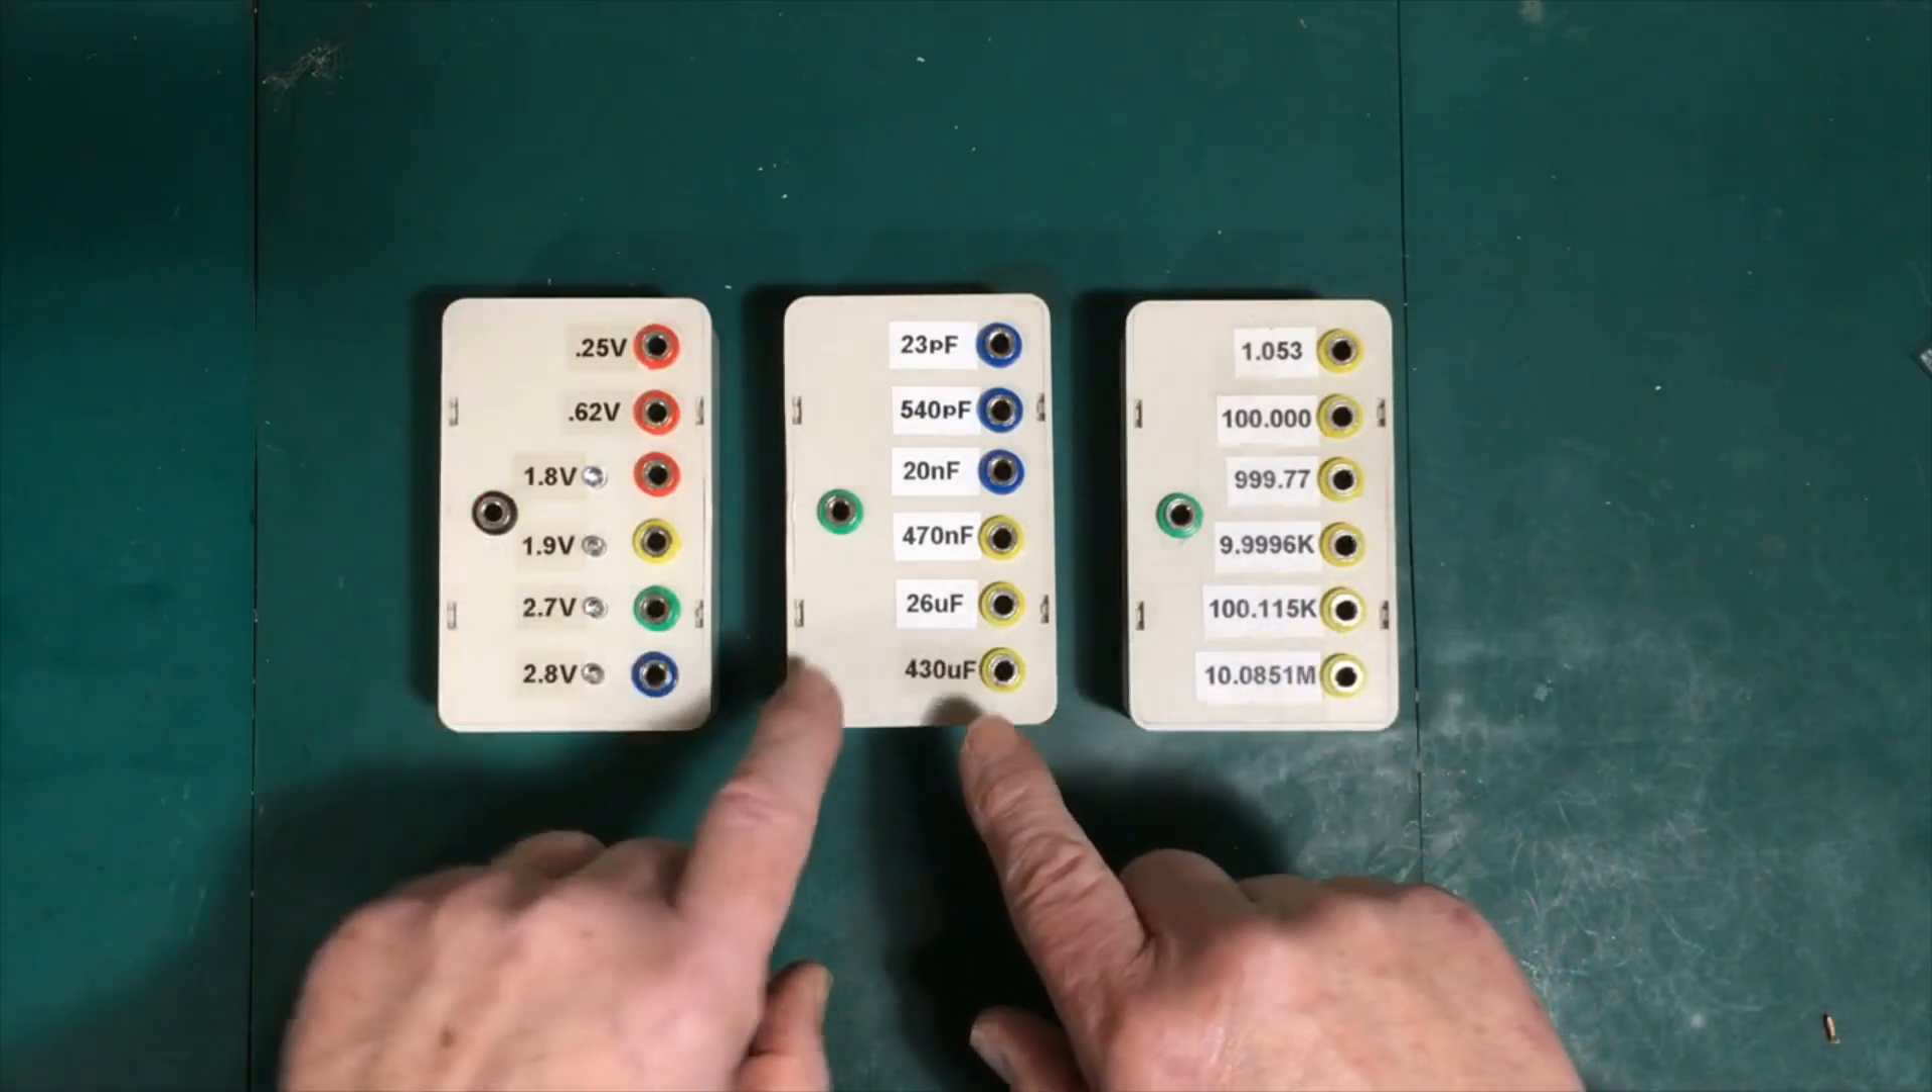There we are all finished i got these labels on here.